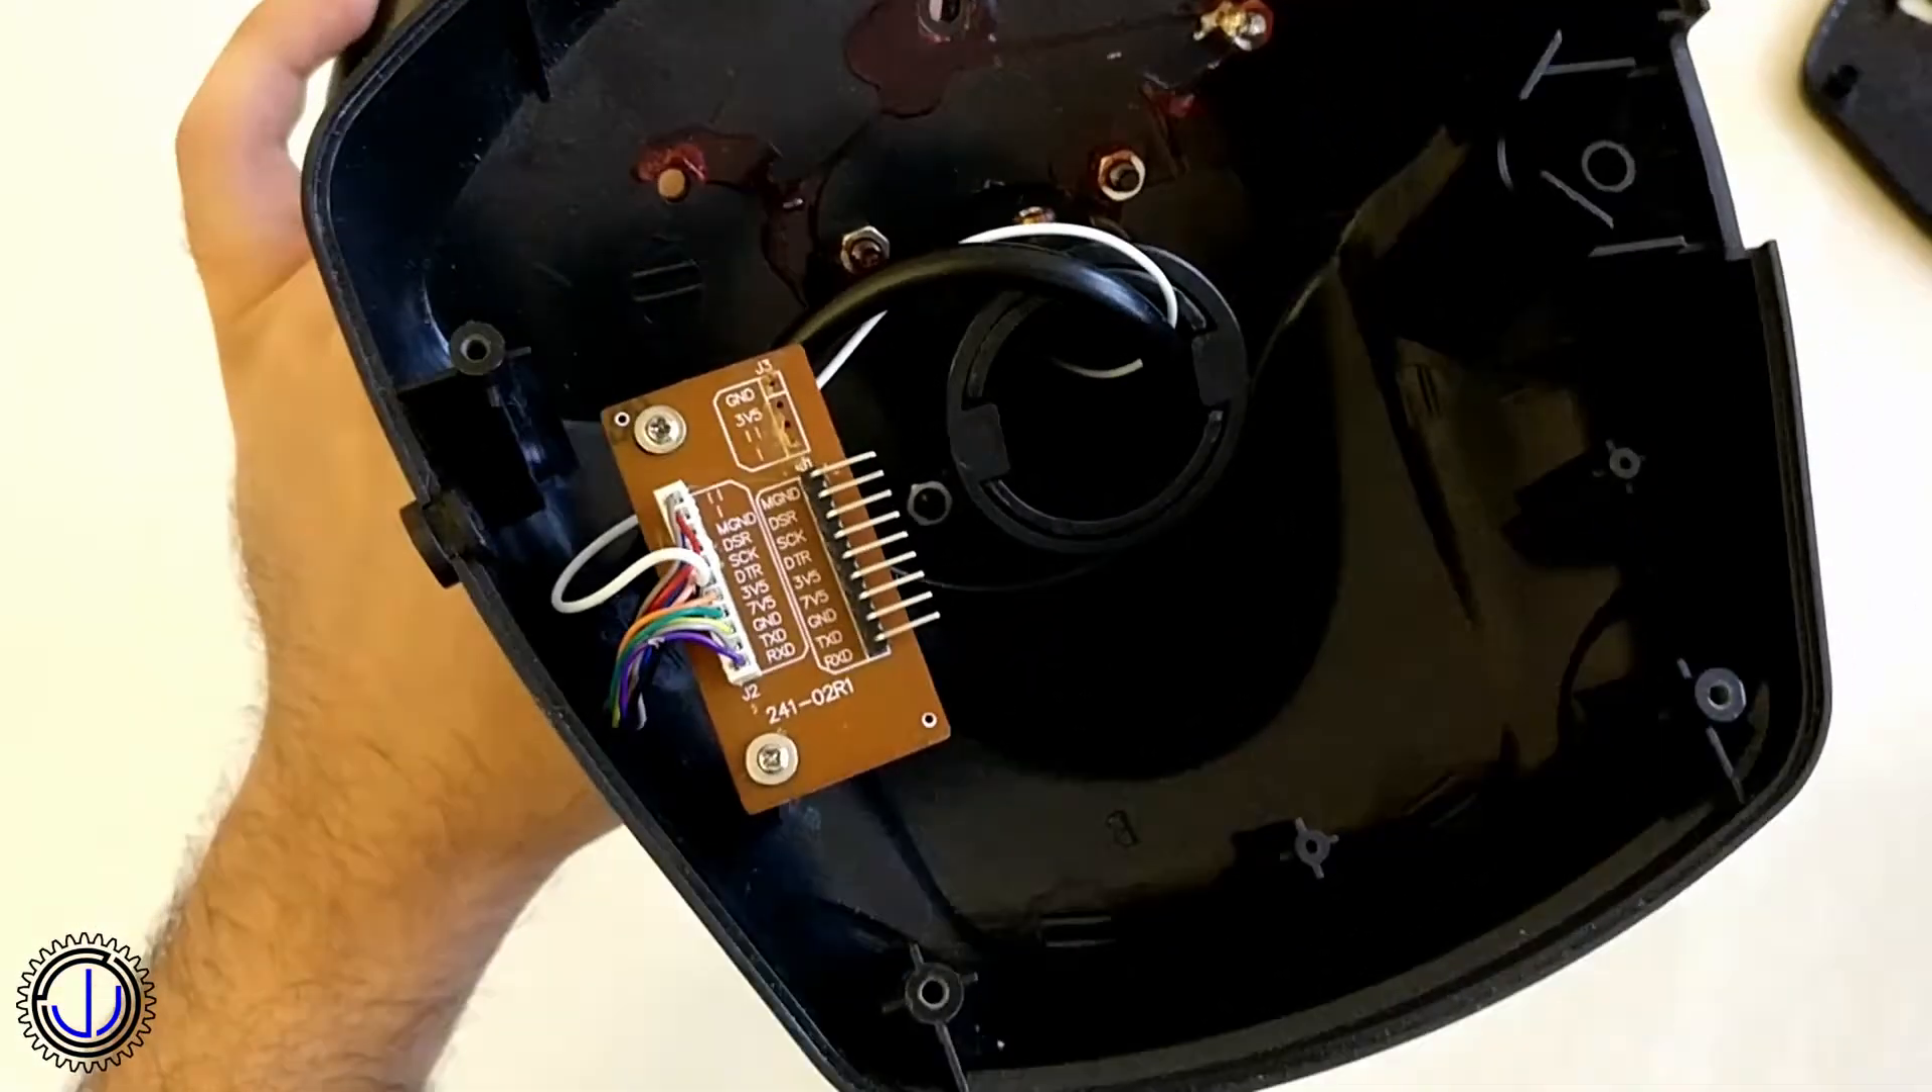Taking a look at the cable connector again, I removed the cables that were cut off and soldered on a 90 degree male header pin.